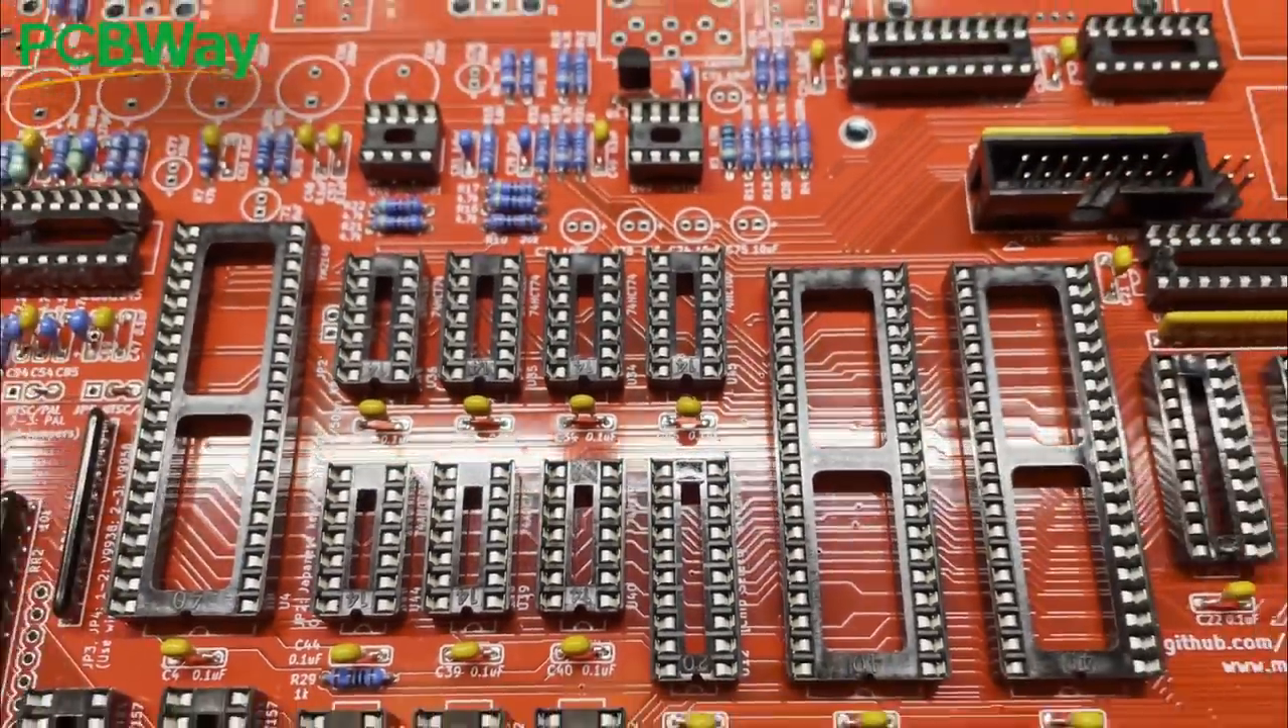A mere hour or so later, and all of the sockets are in place, ready to accept their lovely chips, and the board is starting to take shape.